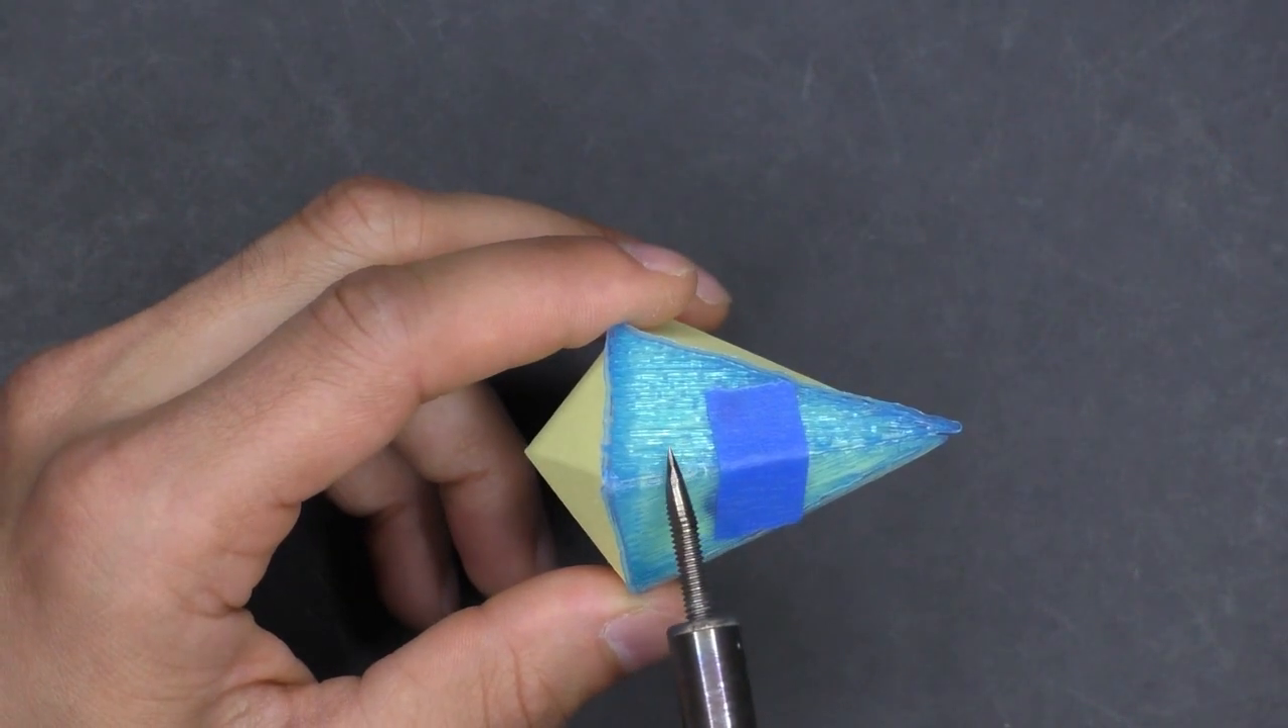Then I added some blue painter's tape in the middle to cinch the edges together, and then very lightly used my wood burning tool to fuse the edges together.